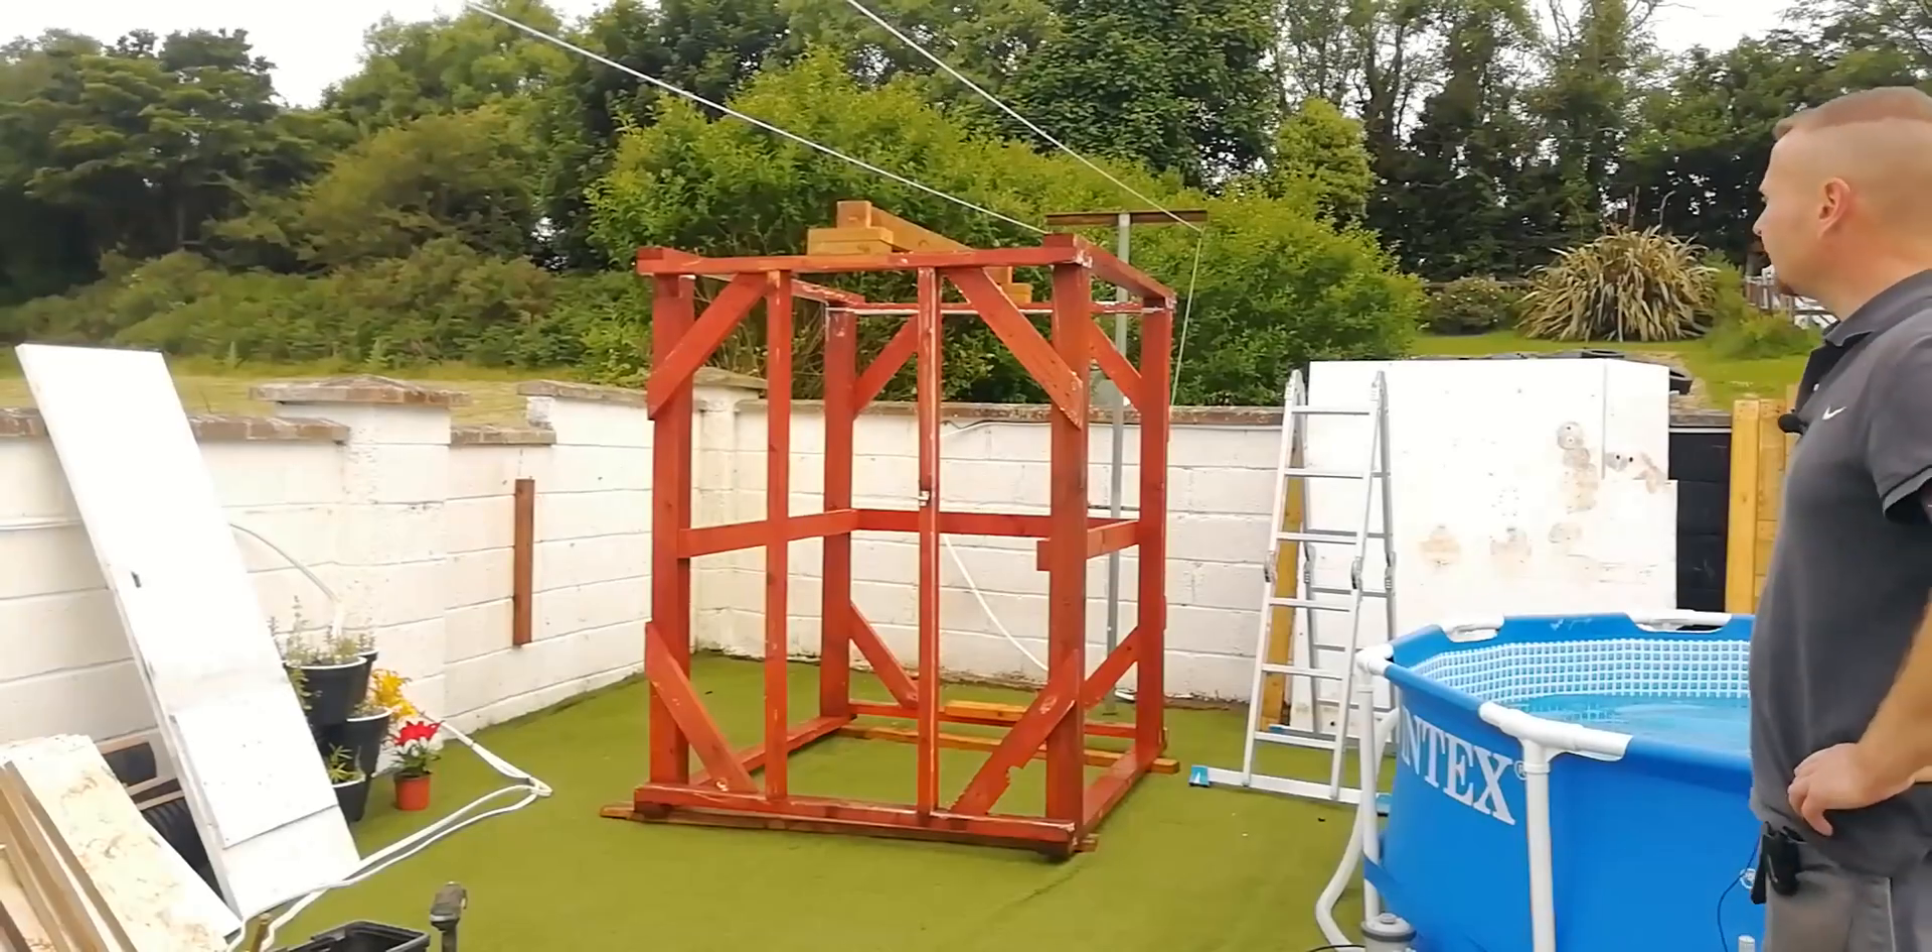I'm just down to the bare frame now.